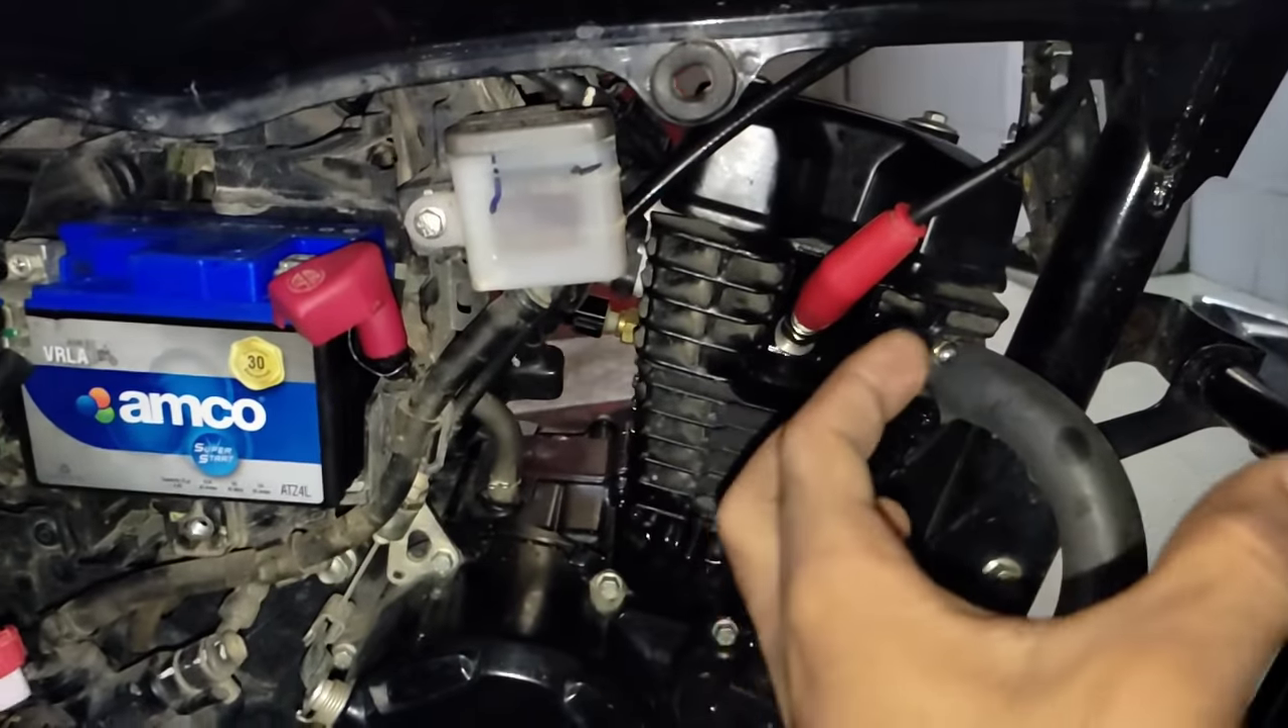चेक आउट करने के लिए एमको का बैटरी भी लगा दिया गया है।